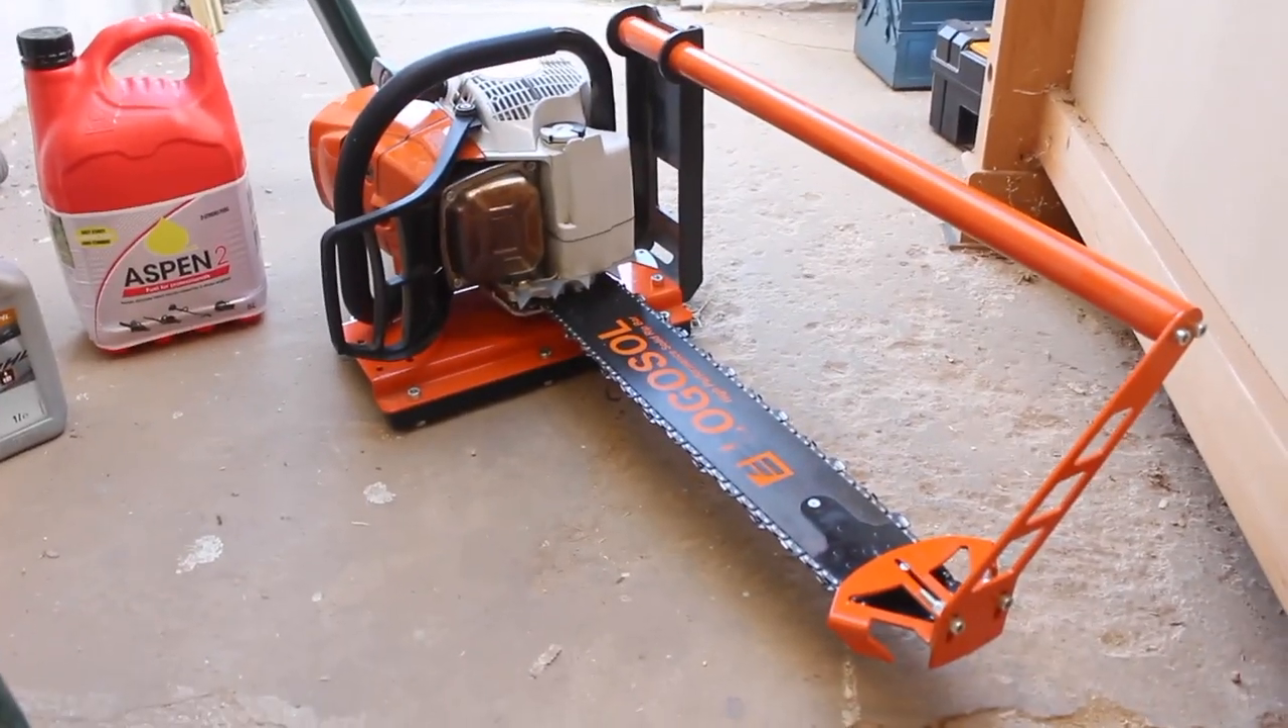So I've got the chainsaw all set up and I've got this steady arm on the bar.